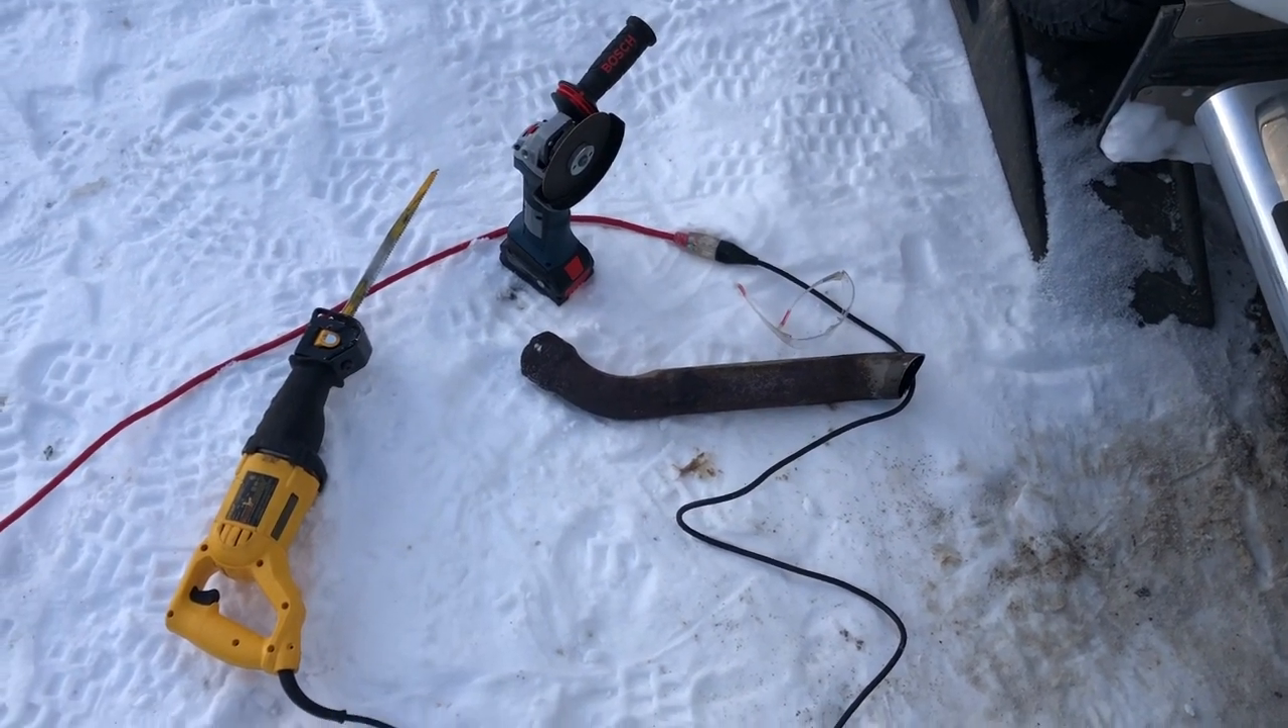Oh, the exhaust crossover is out.